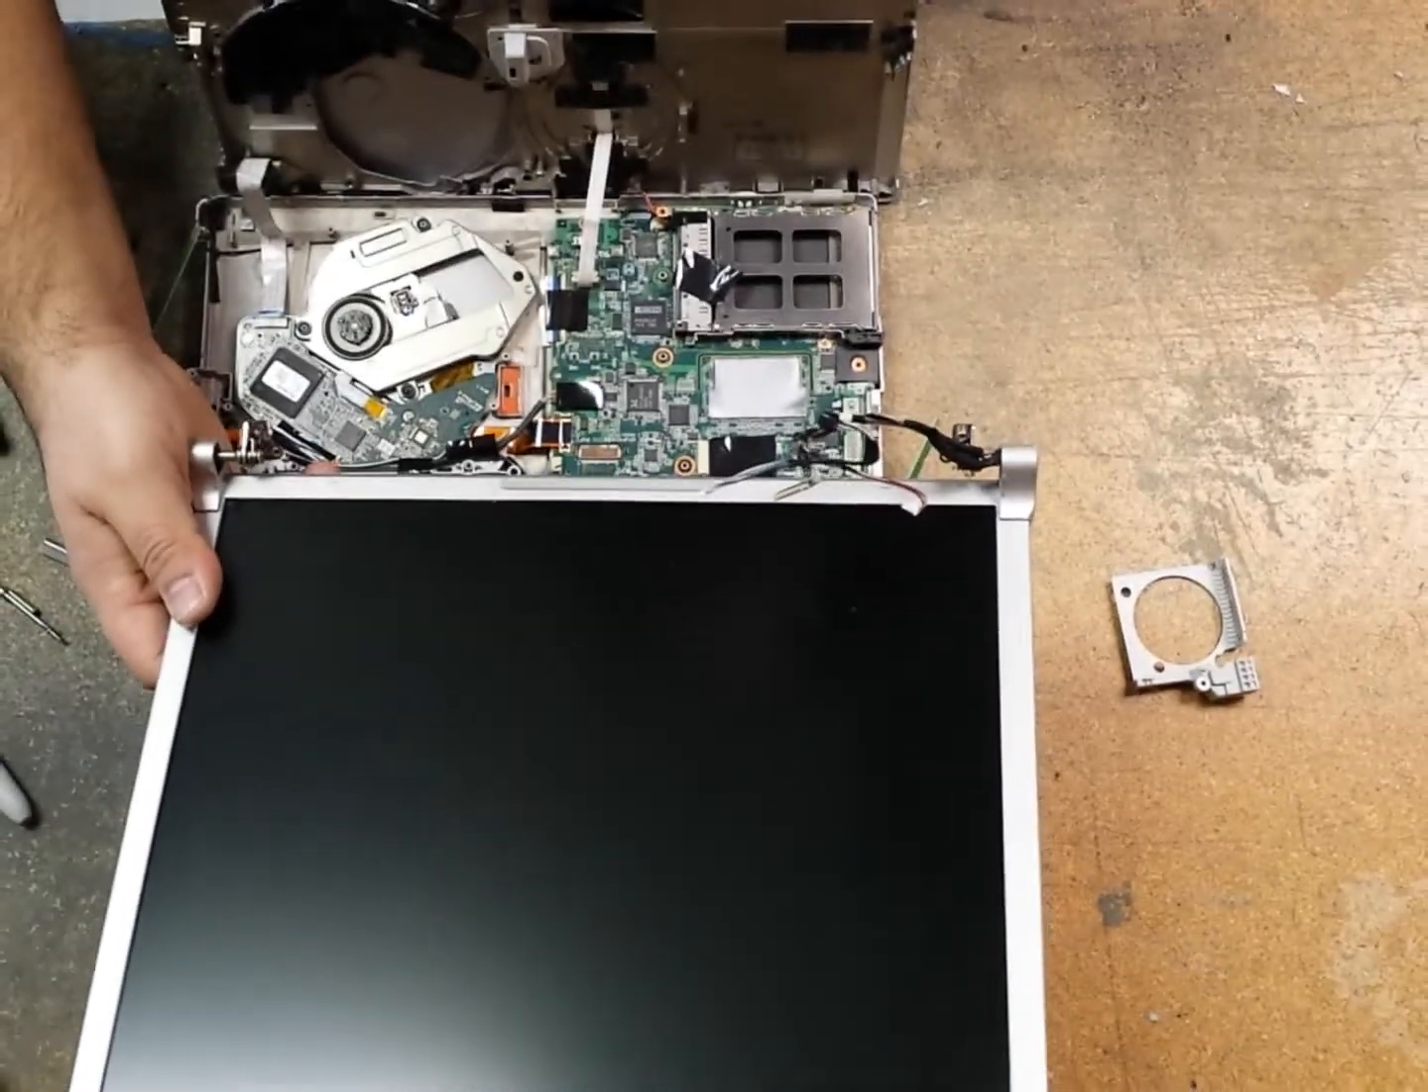So, now we have our LCD assembly out from our CFY5.